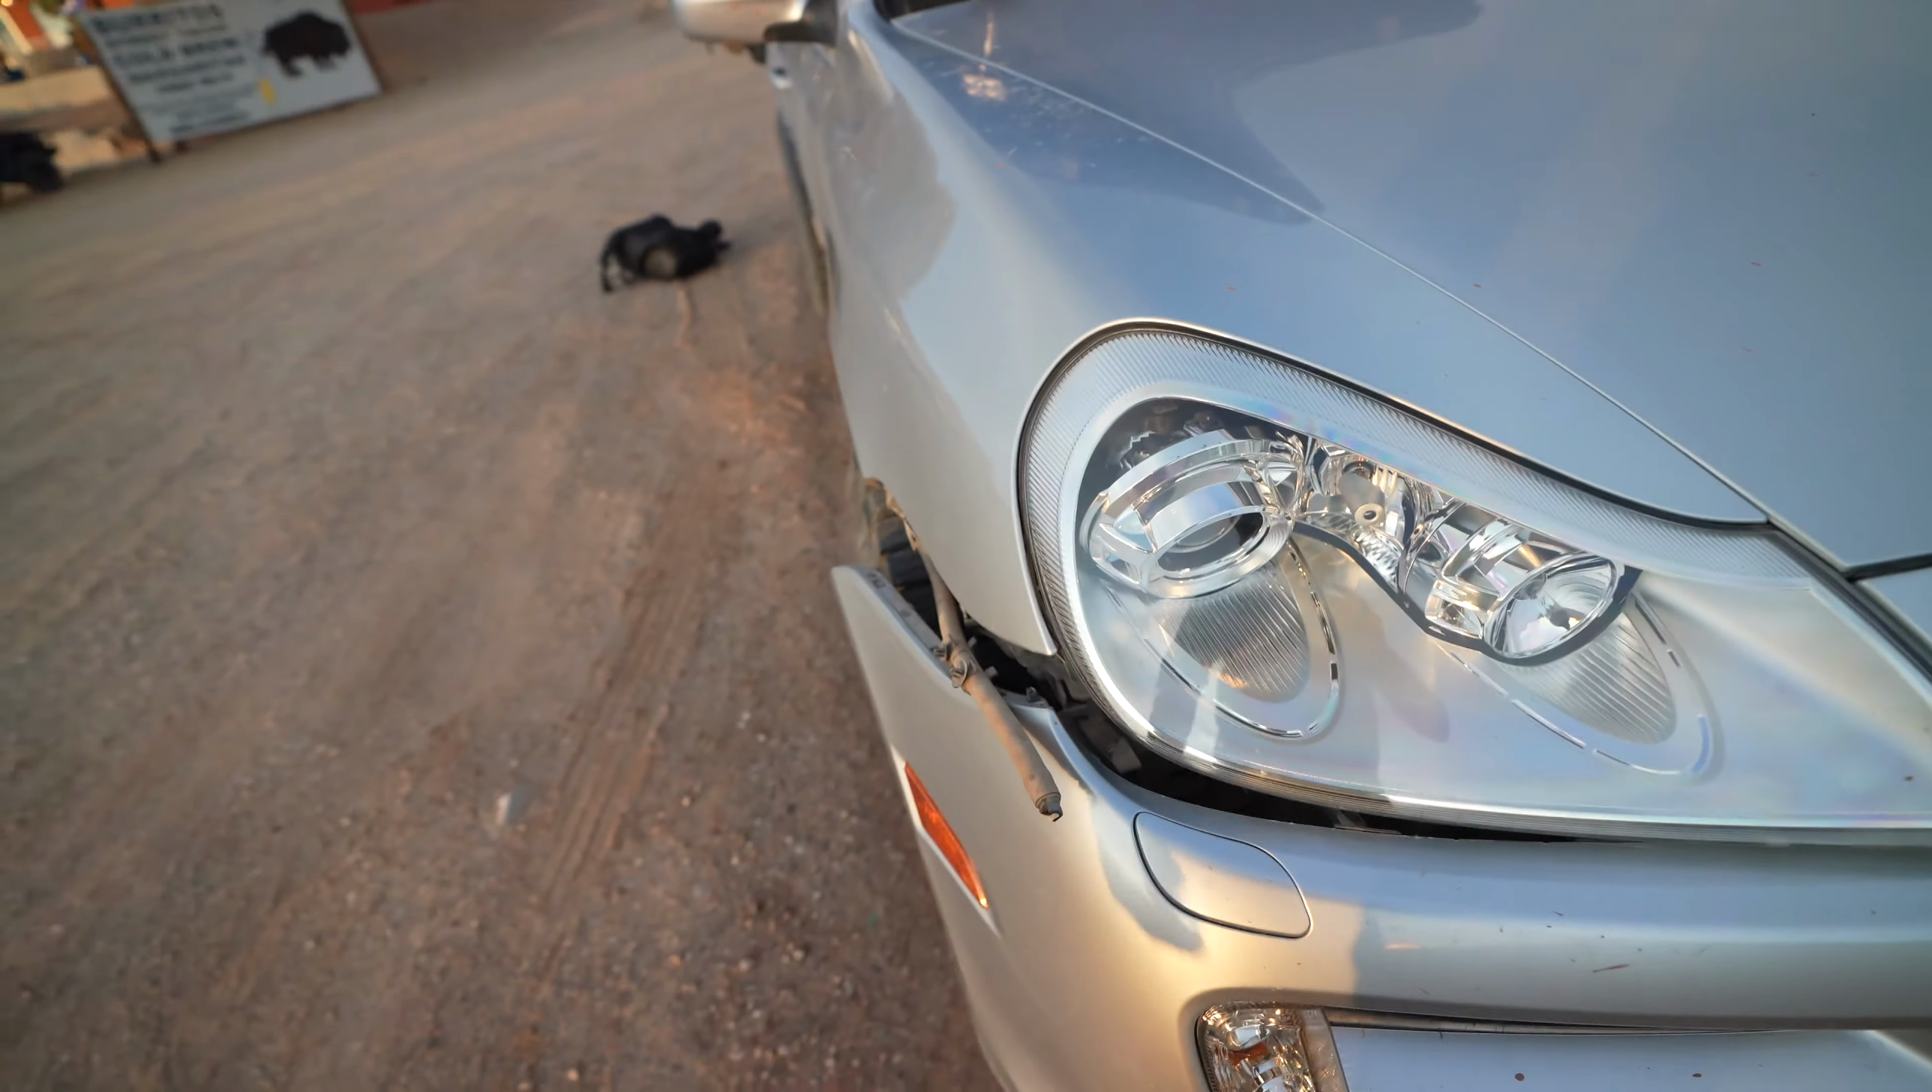So the front bumper is hanging off a lot.